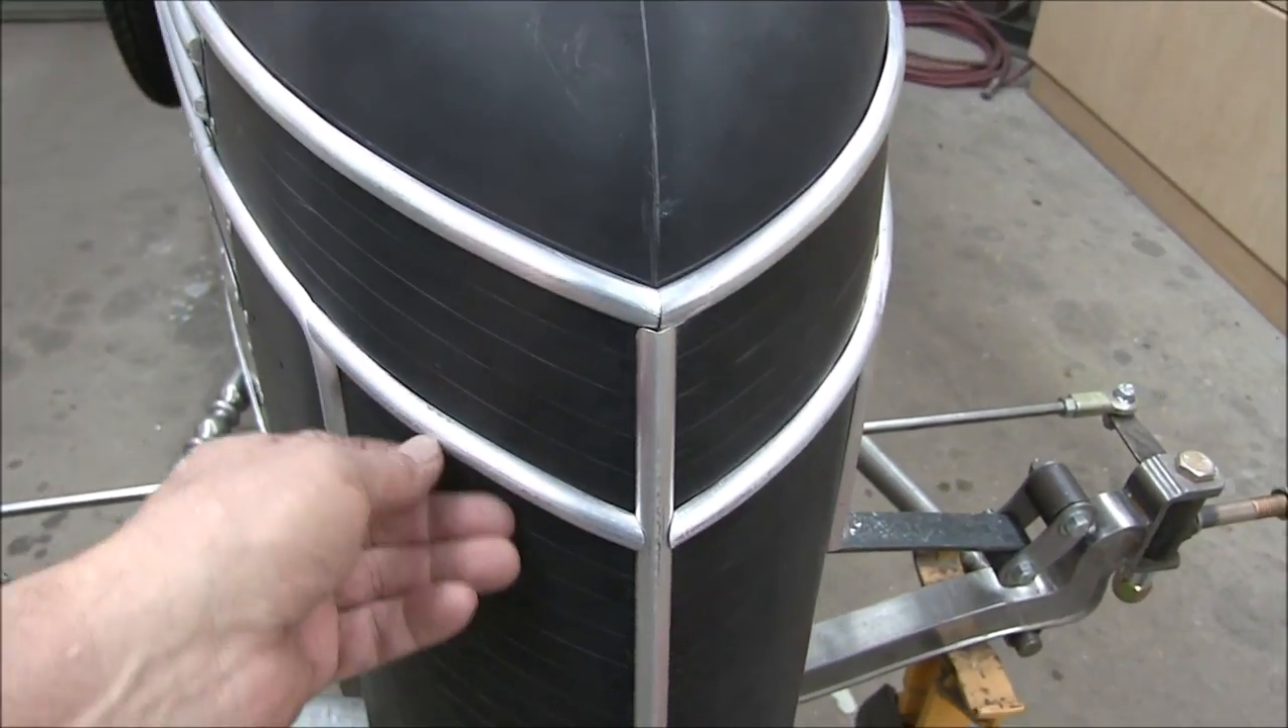I installed the two curved pieces and then these two pieces right in here.